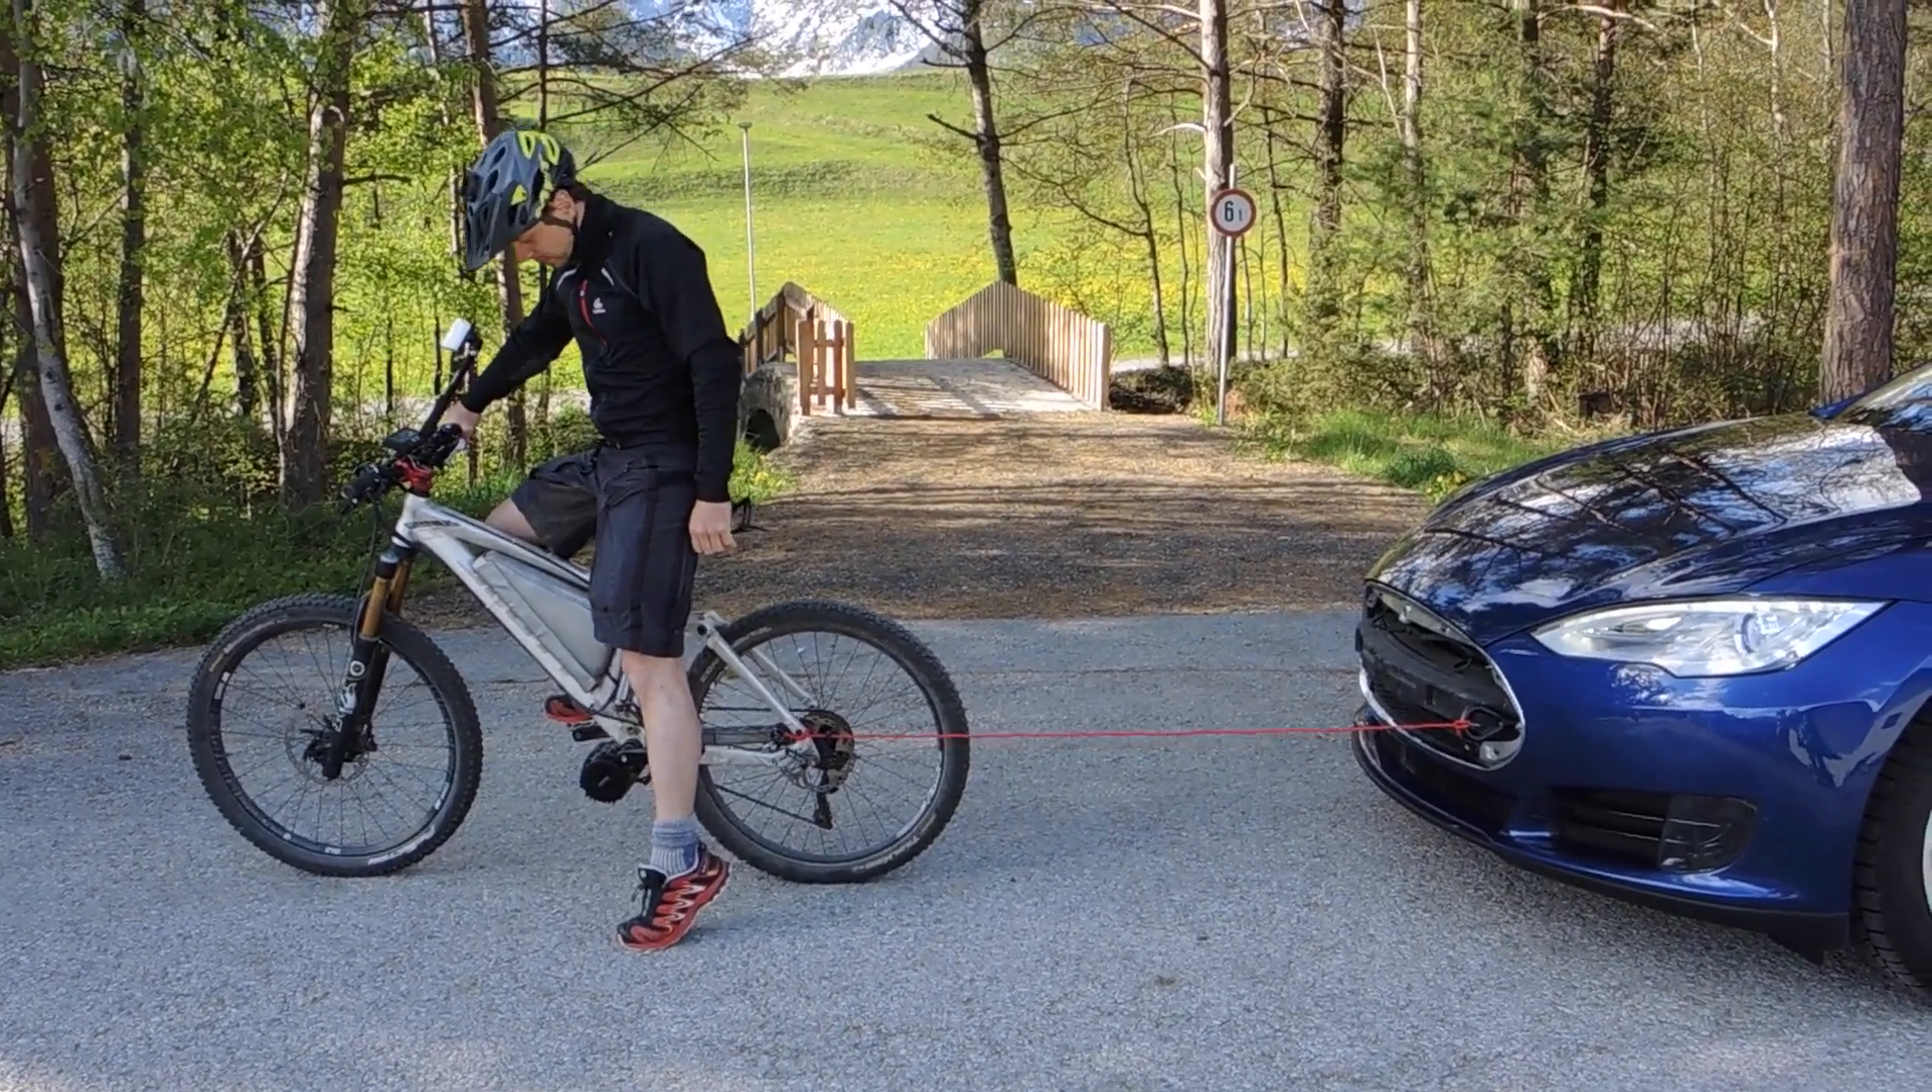Okay, wir haben das Kabel befestigt.